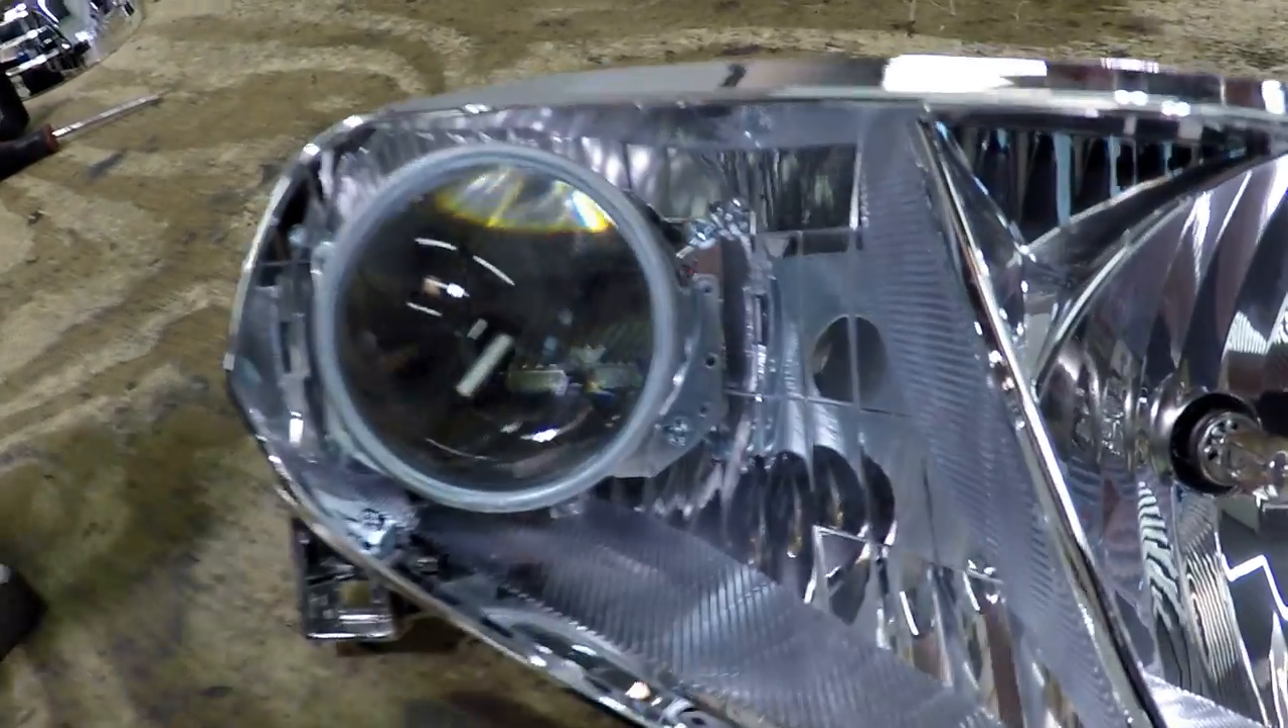You can see the projector has been installed already.